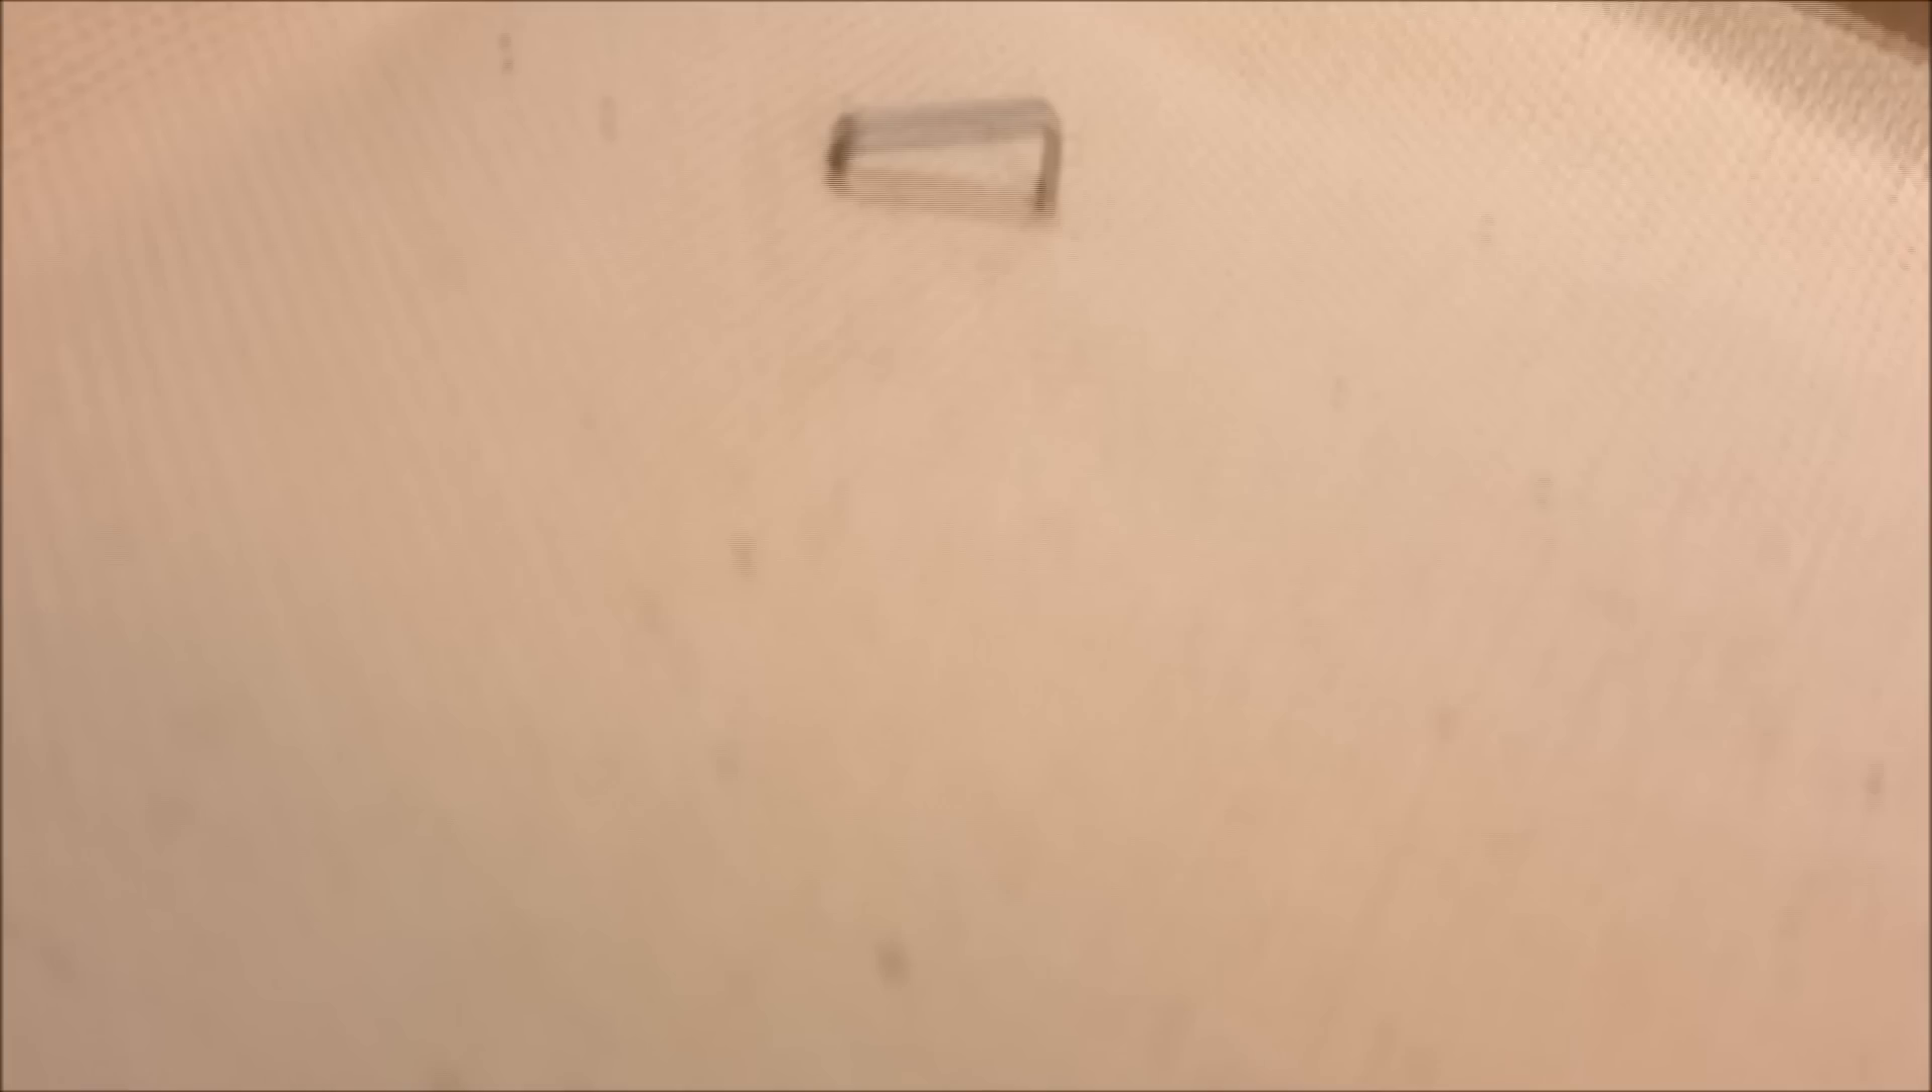You can see the staple sticks up a little.